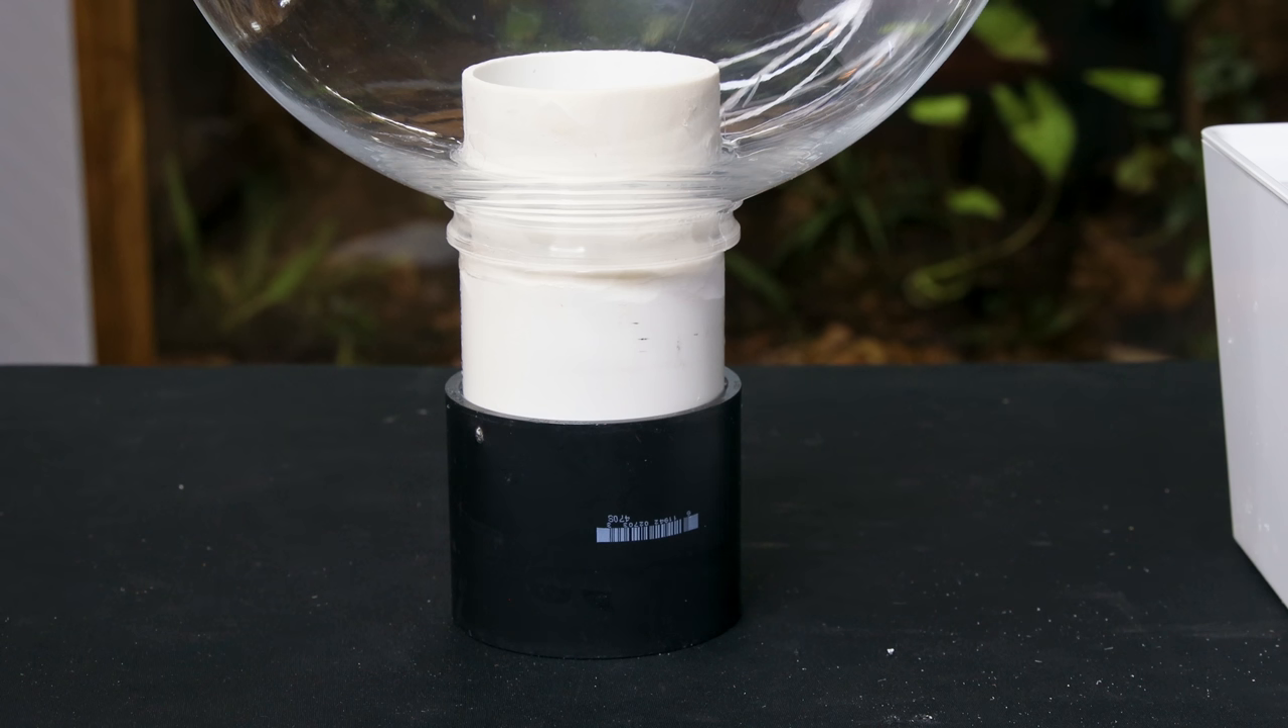So you see up top where I sanded the PVC it actually goes inside of the orb a little bit and that's so that I could build up substrate around the perimeter.